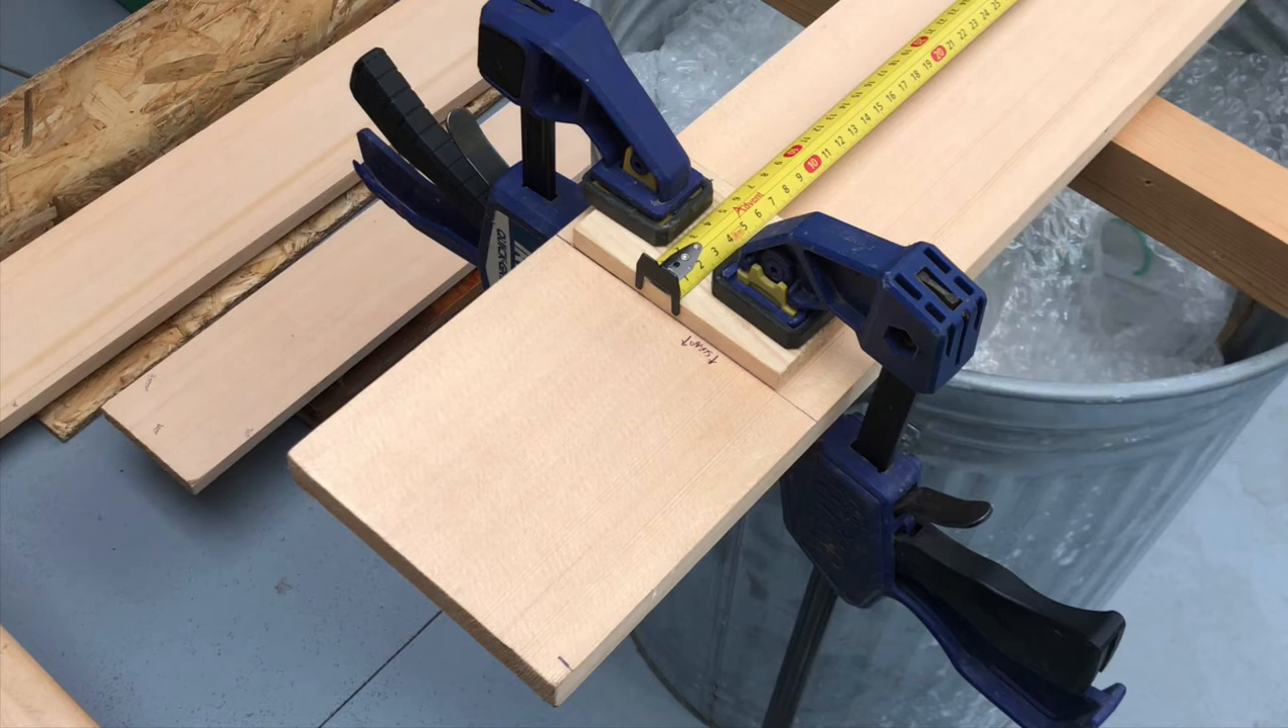So what i've done is clamped on a little block just allowing me to hook the tape measure on.